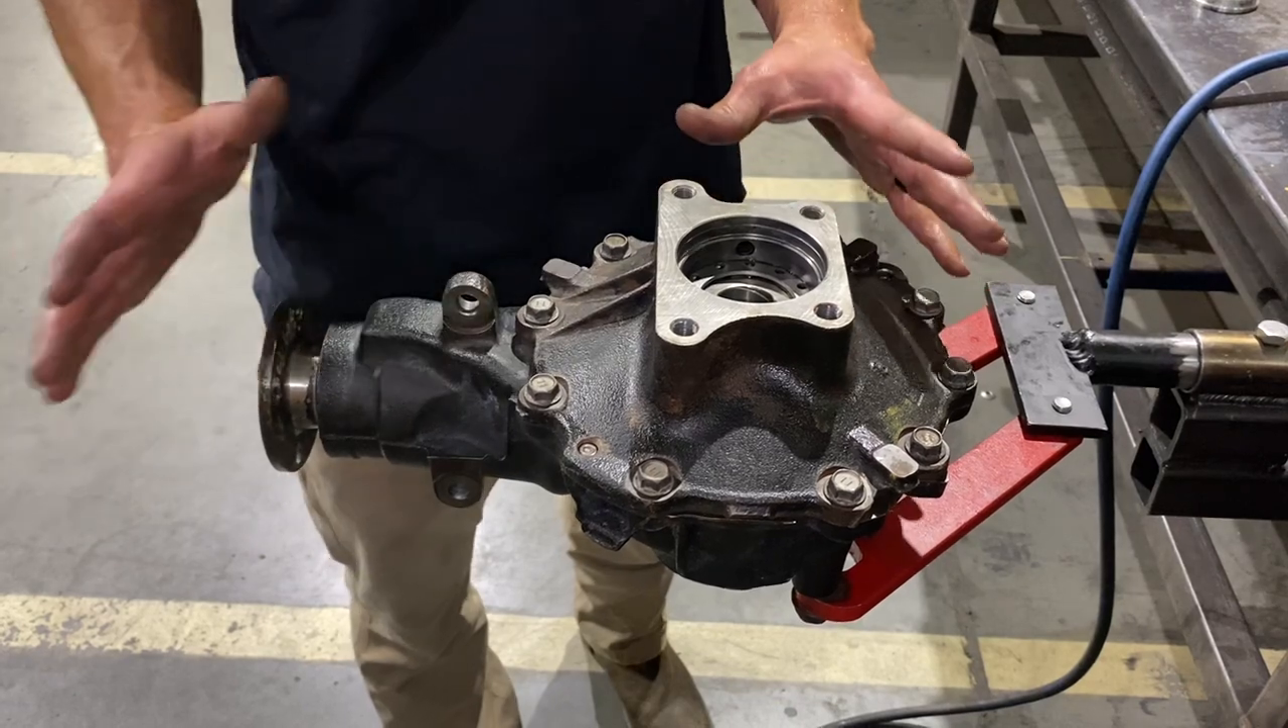I've got all the bolts in now because I want to make sure there's no variables.